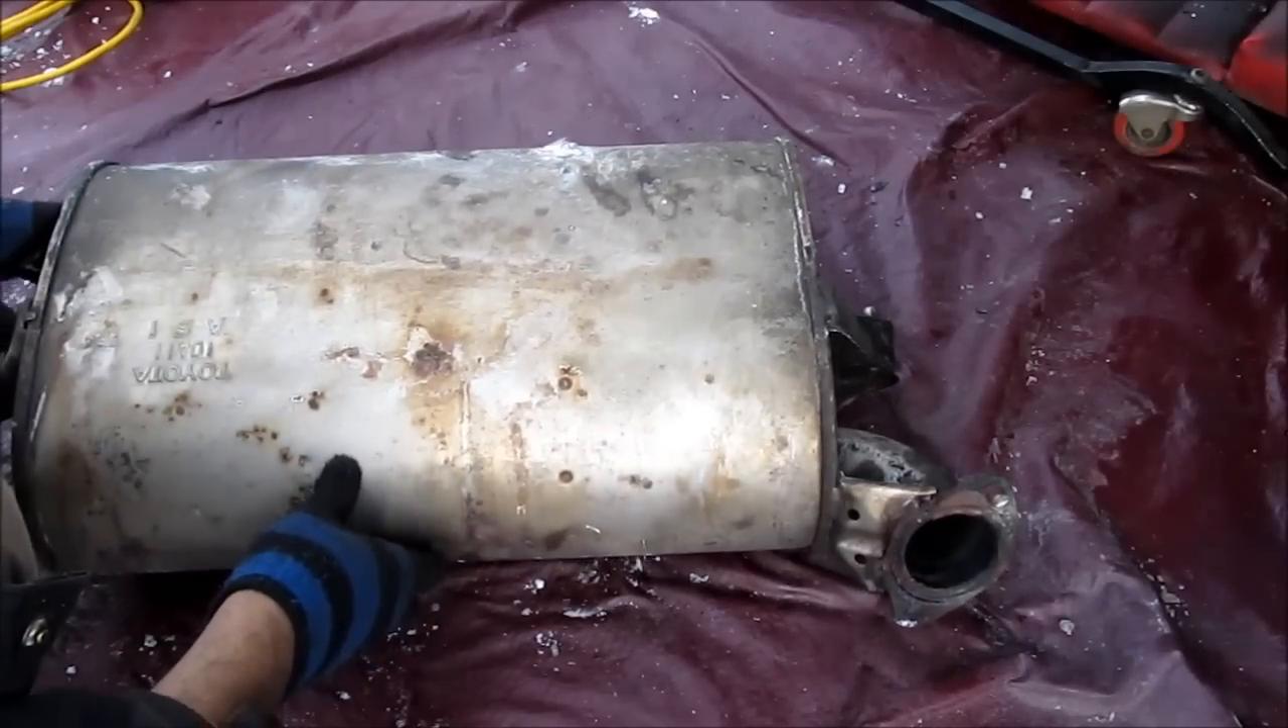So here we've got the original Toyota muffler taken off.